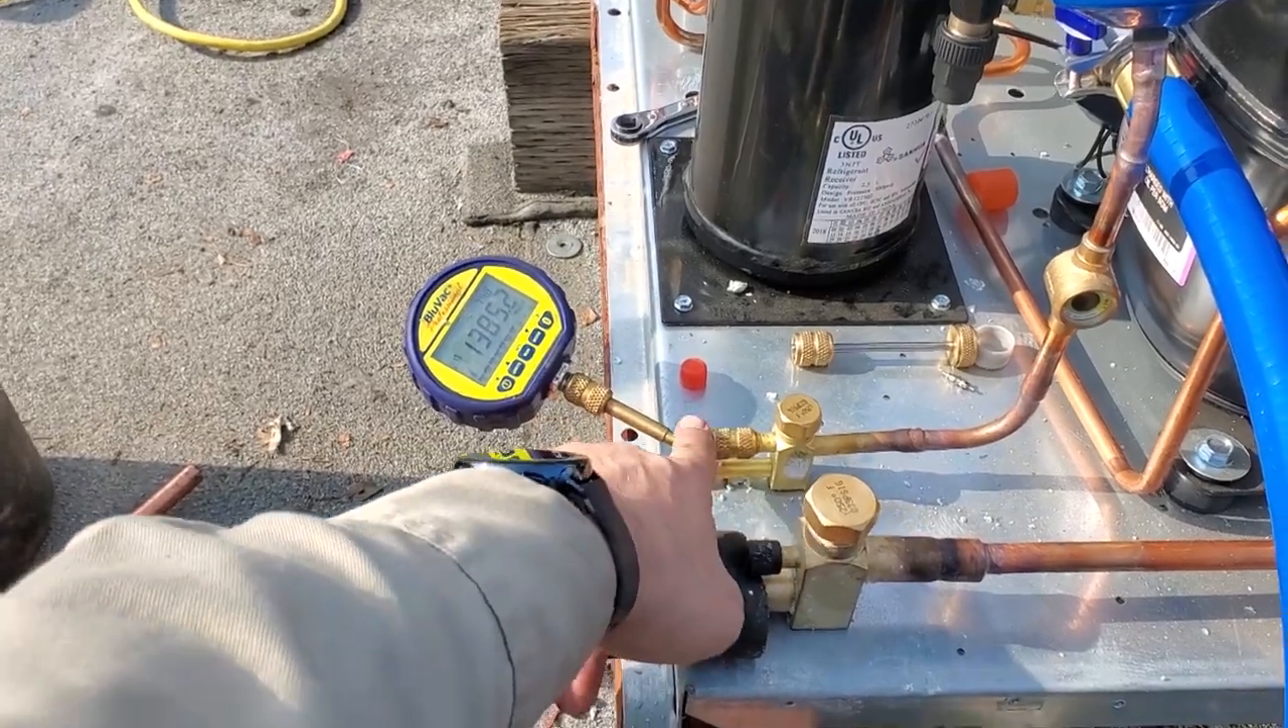And I've got my Schrader, I mean my micron gauge on the liquid line.